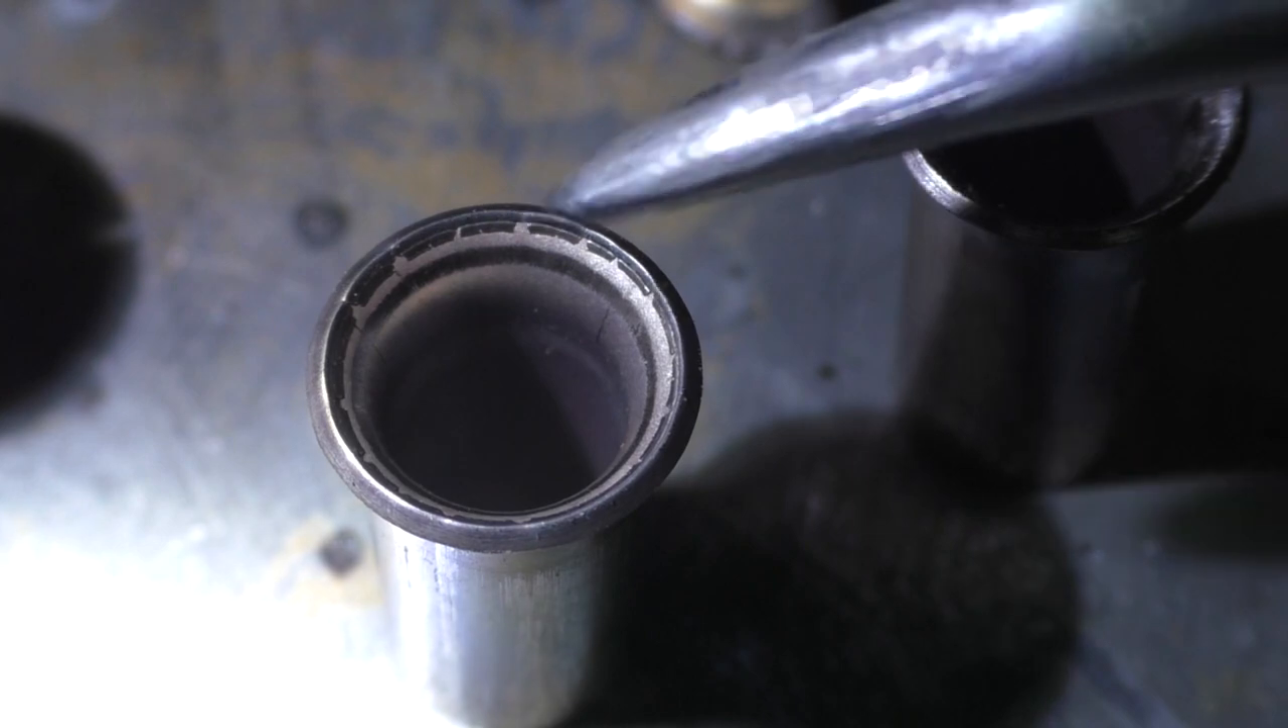That is the burr that's just been folded back and pressed into the flare and that's not going to be a good seat right there.